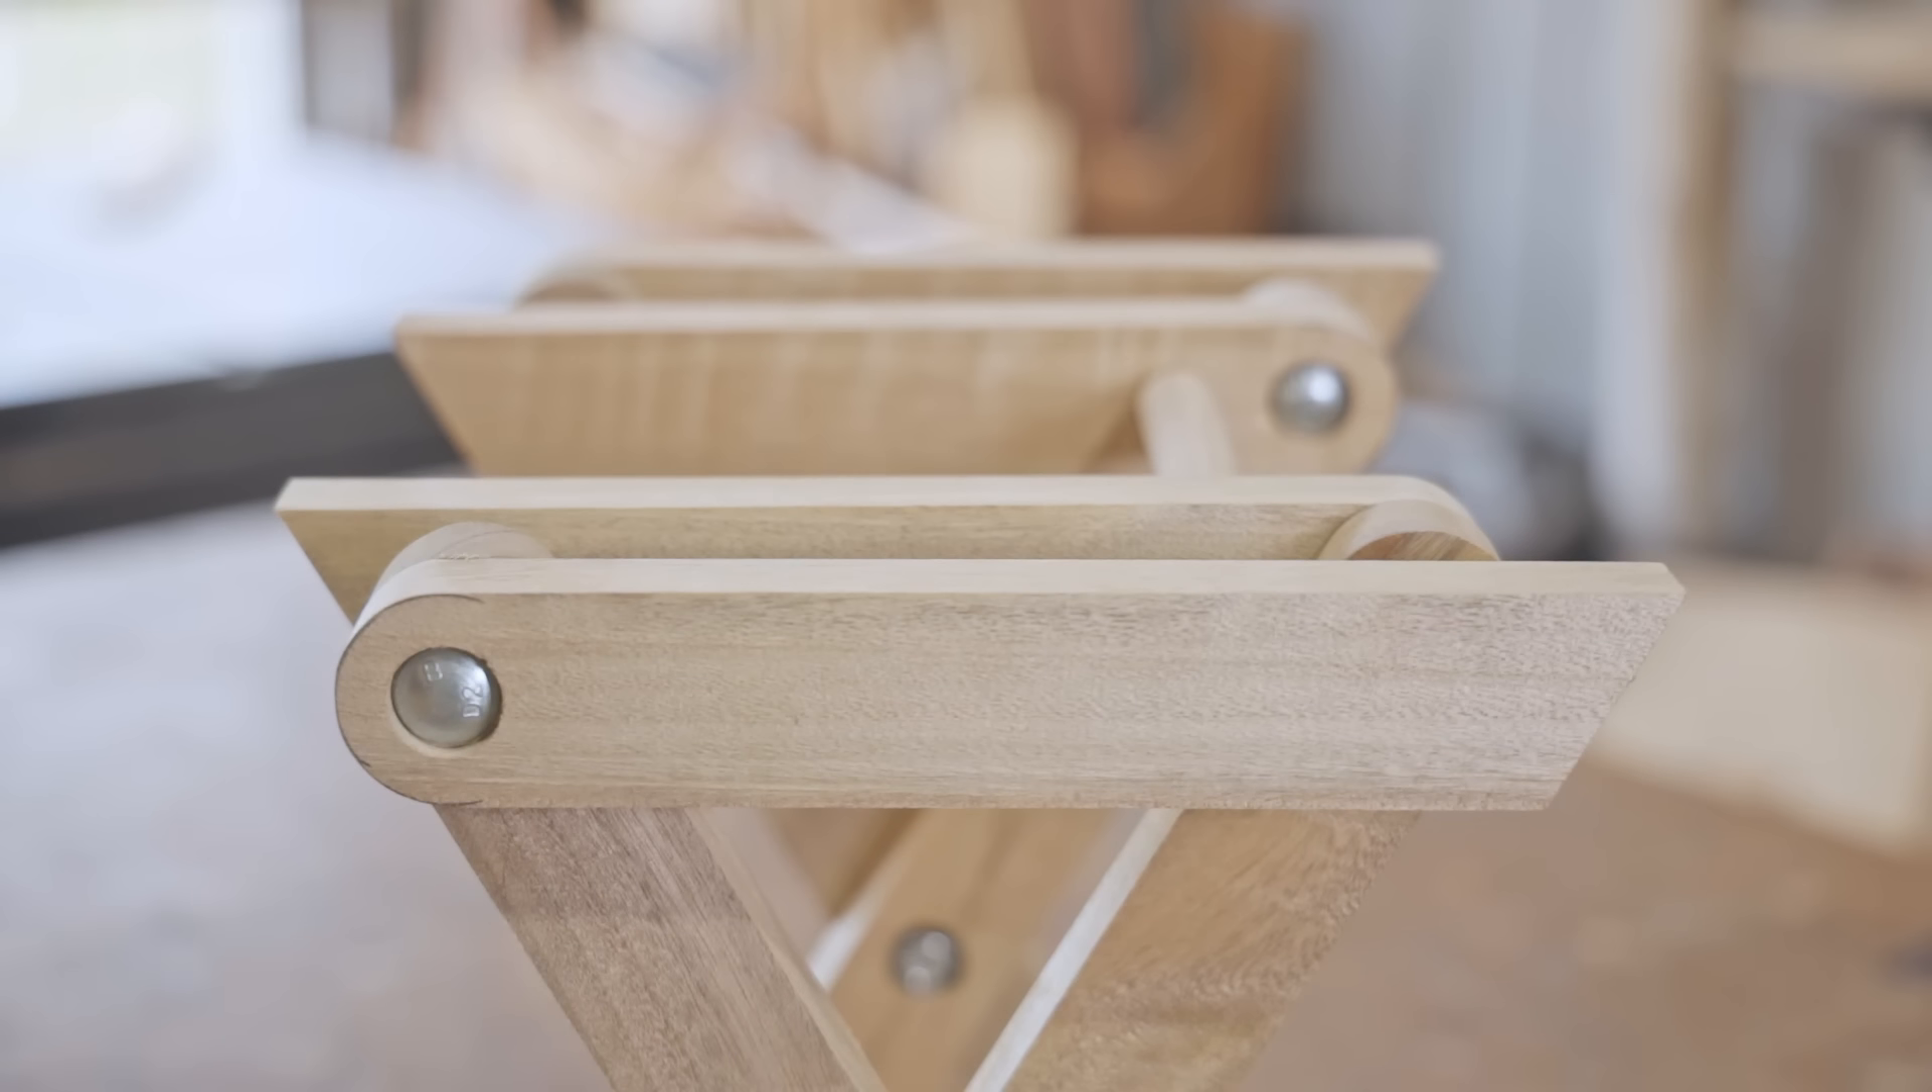That's the base just about done, all it needs now is a seat.